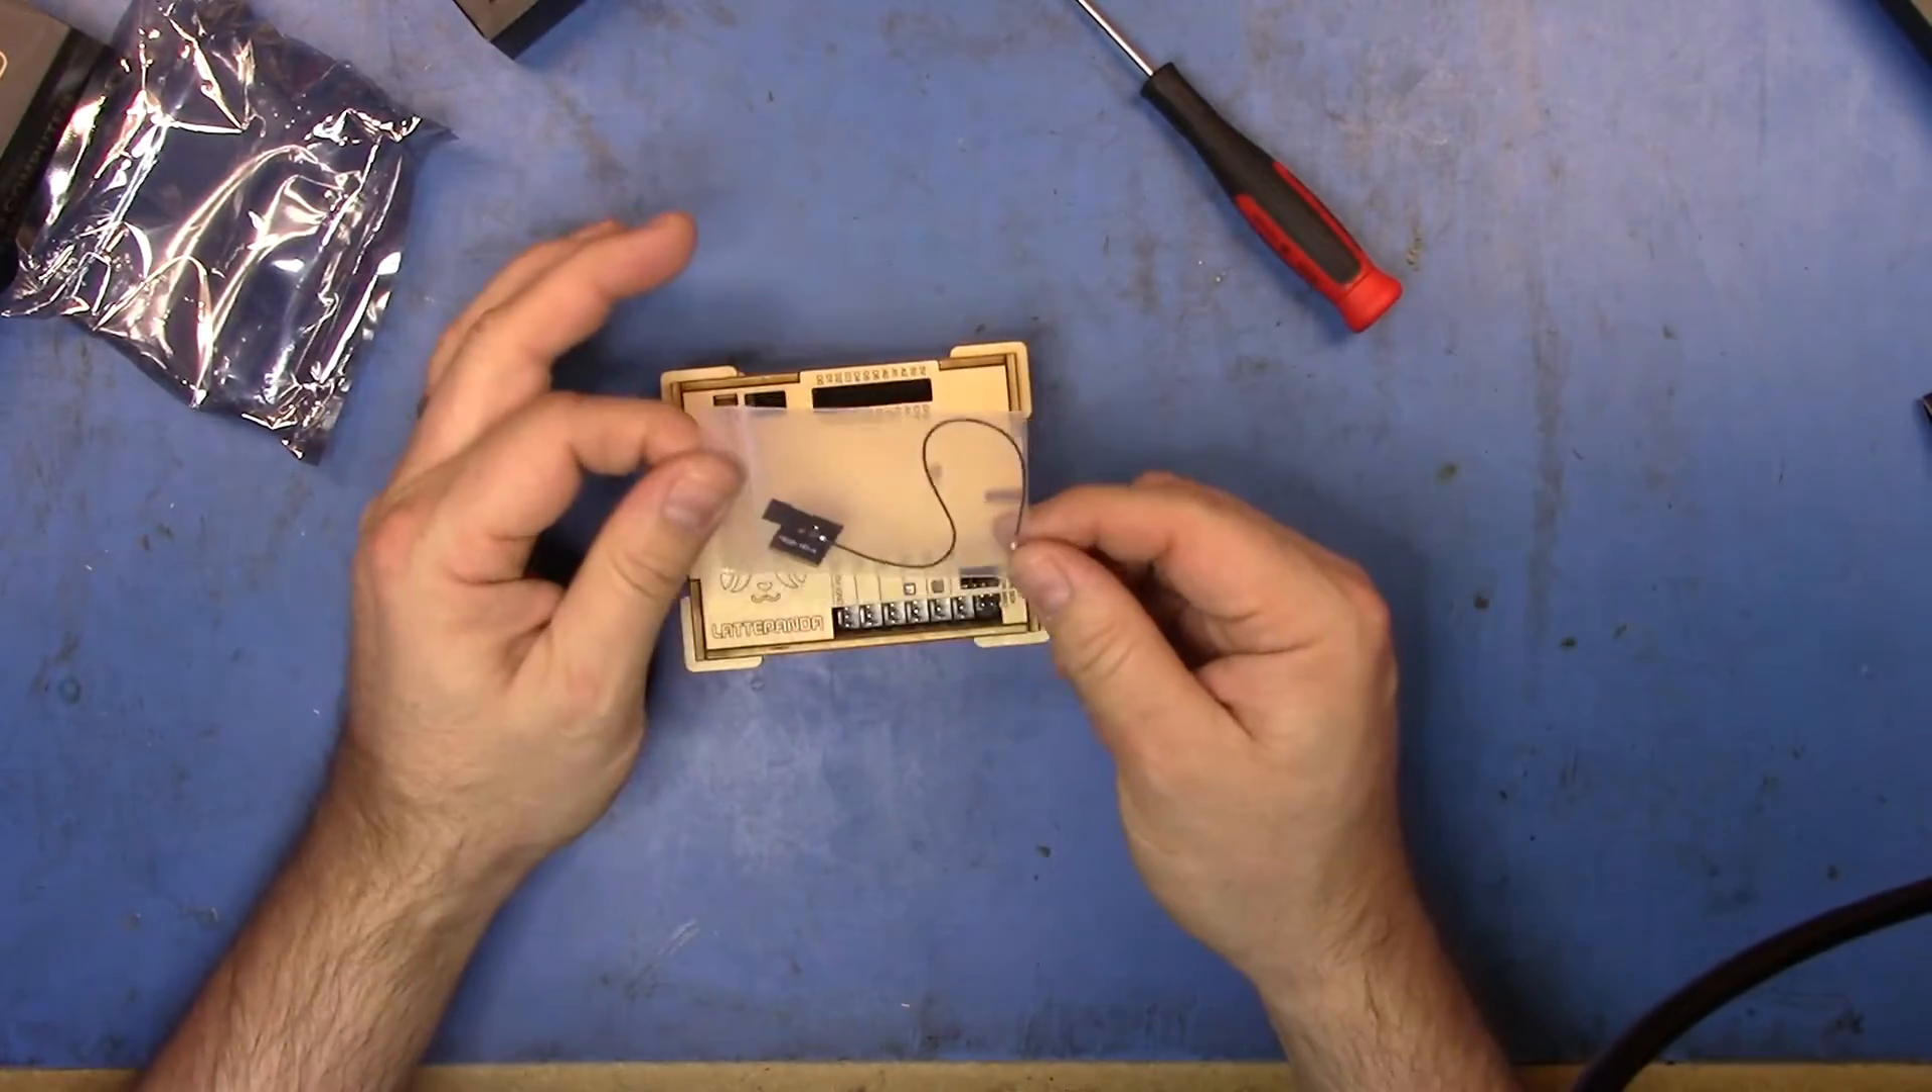The unit is all together. I realized that I didn't put the antenna in.